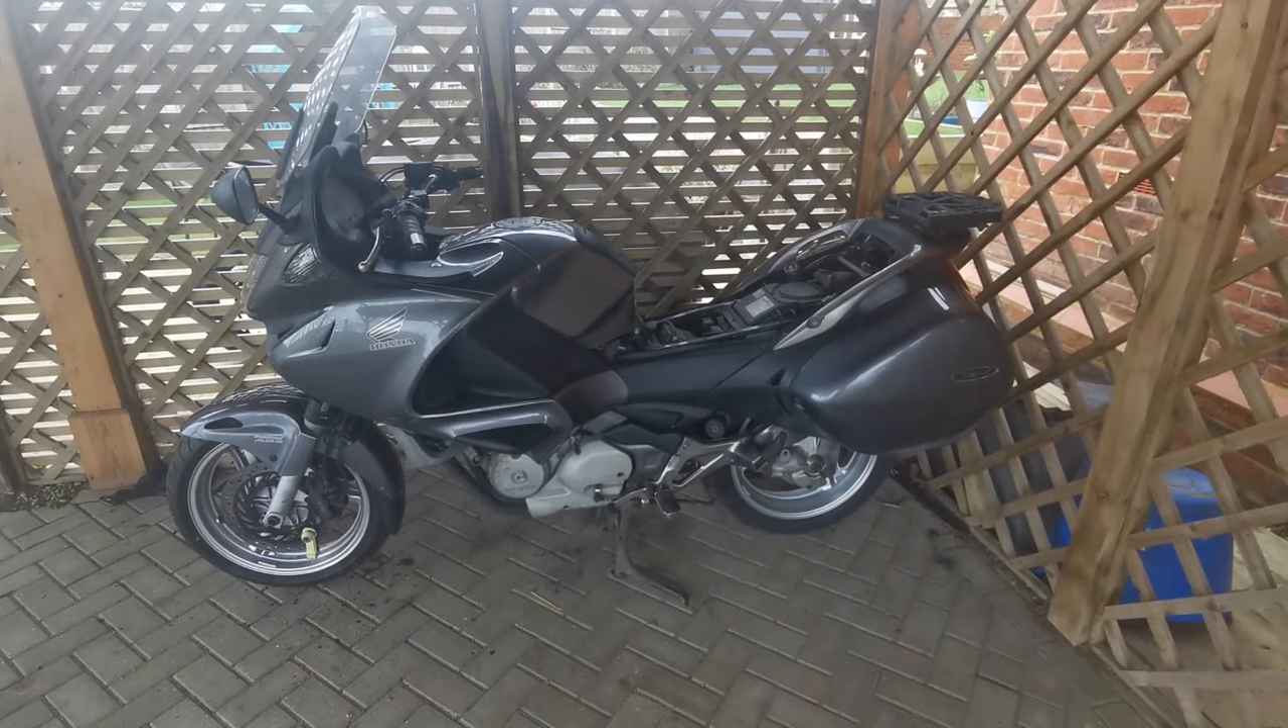You probably notice the seat's not there yet.